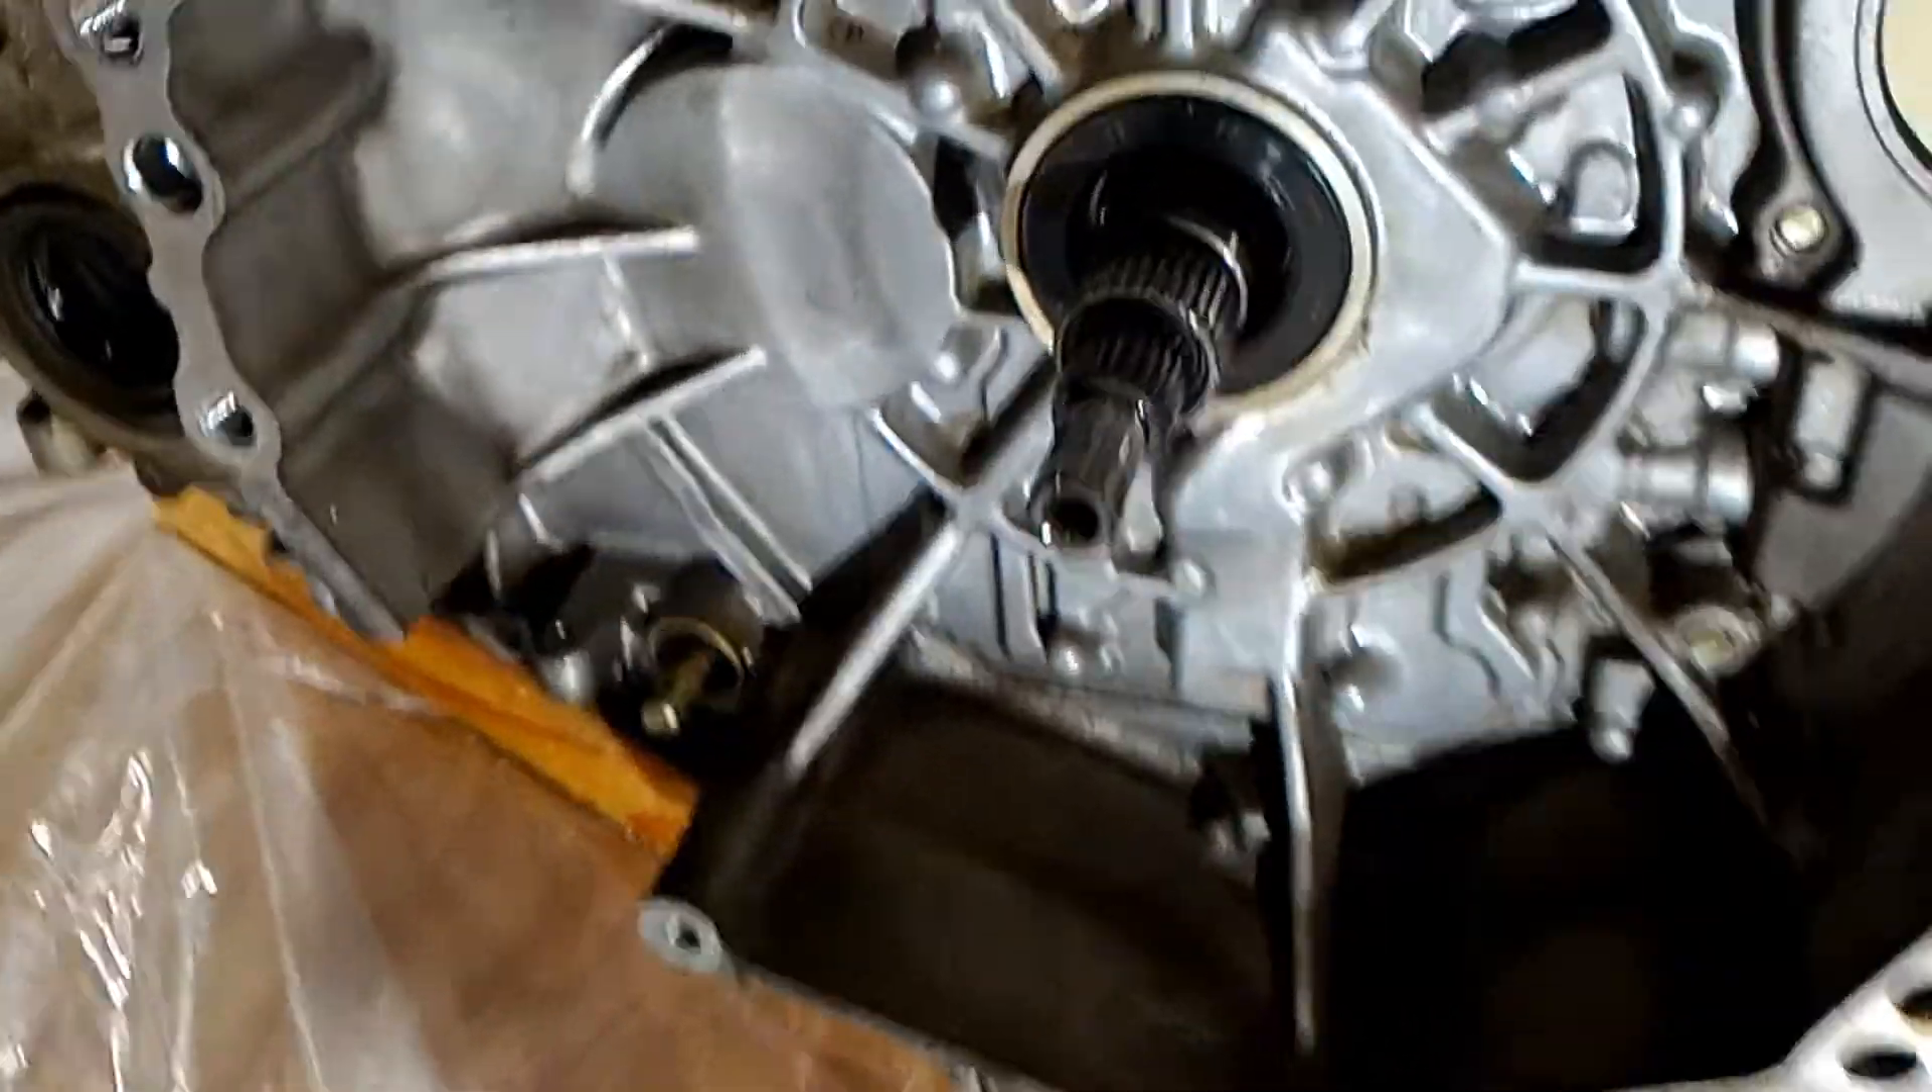And here's the shaft that the torque converter came off of.